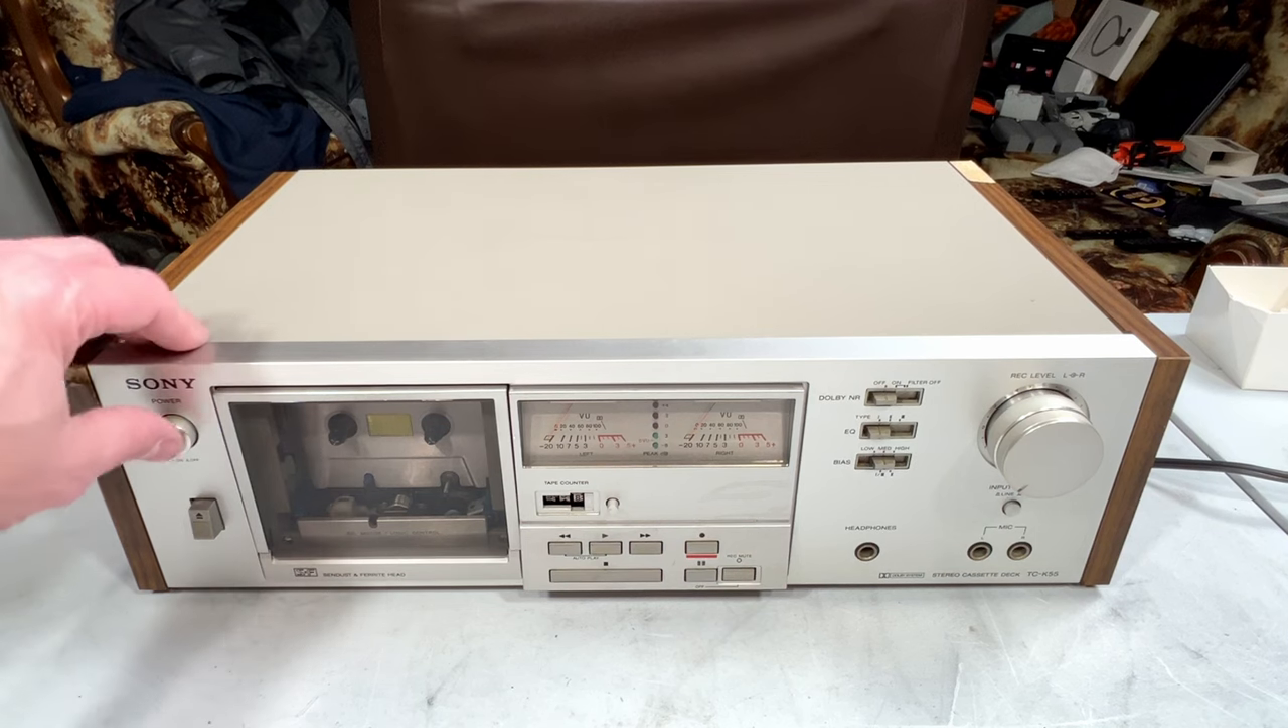As you can see I got the side panels from the tck61 on here.